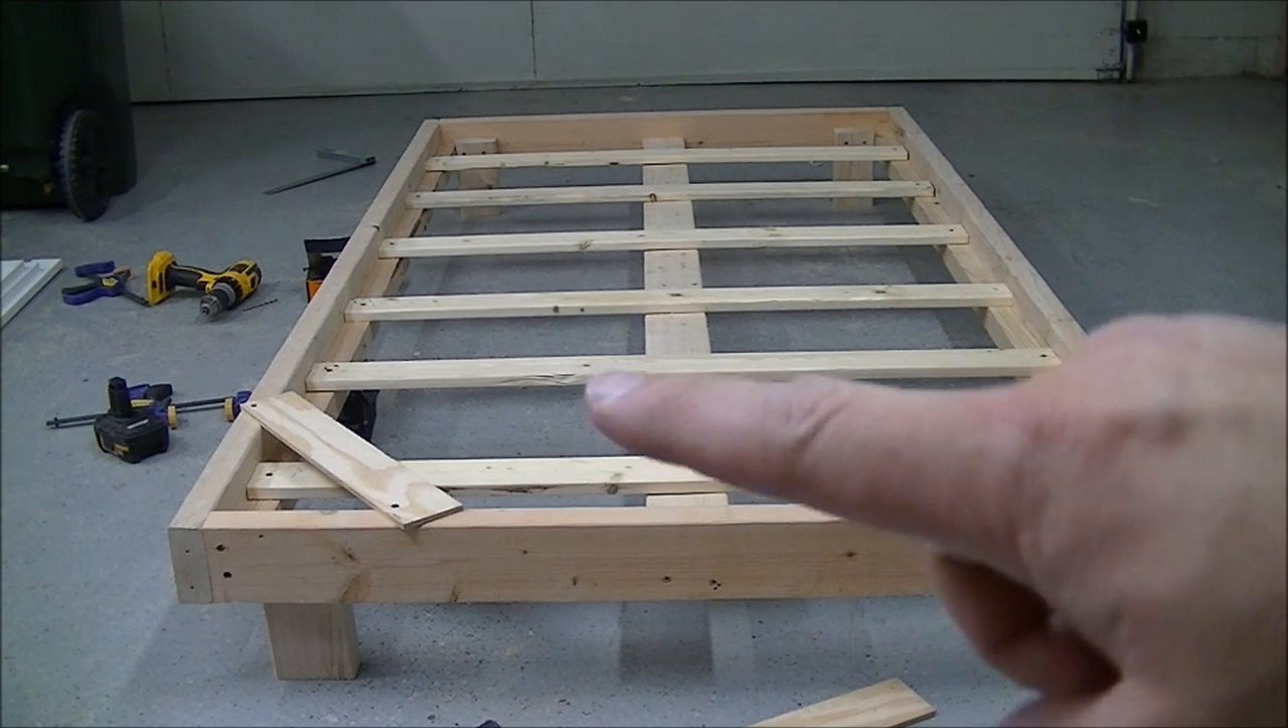Um the center support is in i screwed in i put a little foot in there you can't see it and then i screwed in those slats and i'll show you.